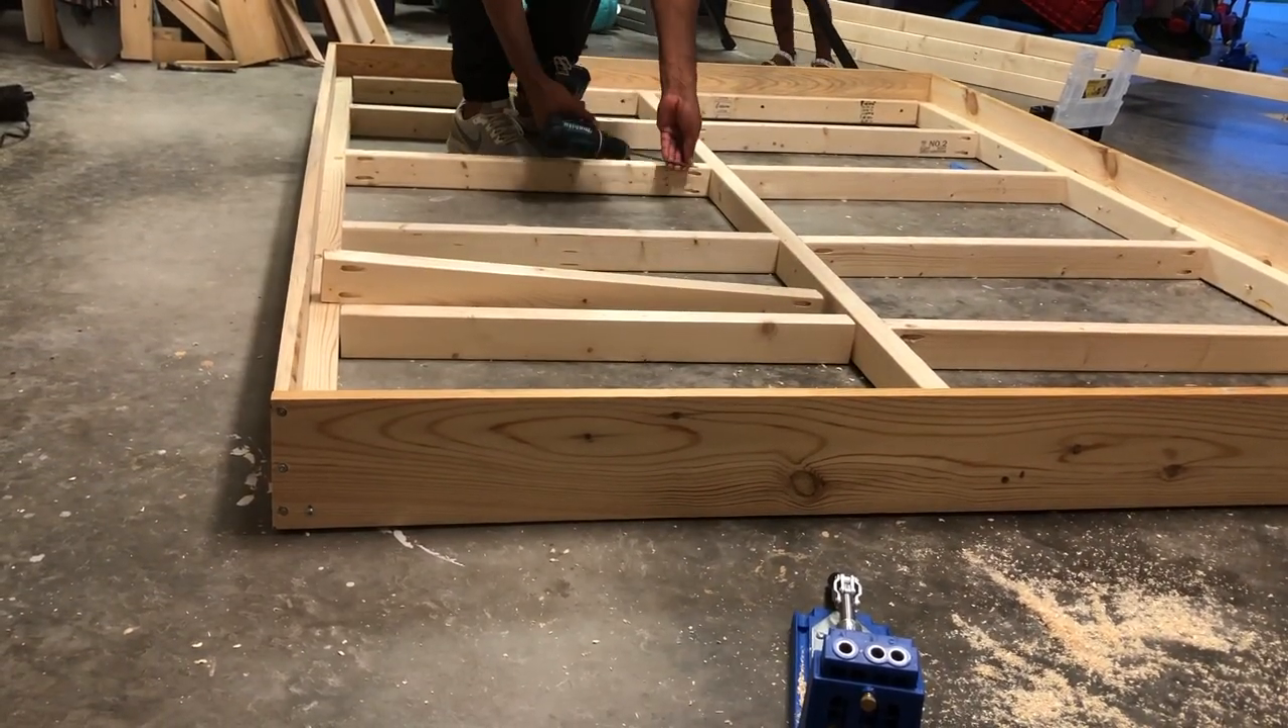As you guys can see here, I already got my slats set up. I'm using pocket holes.